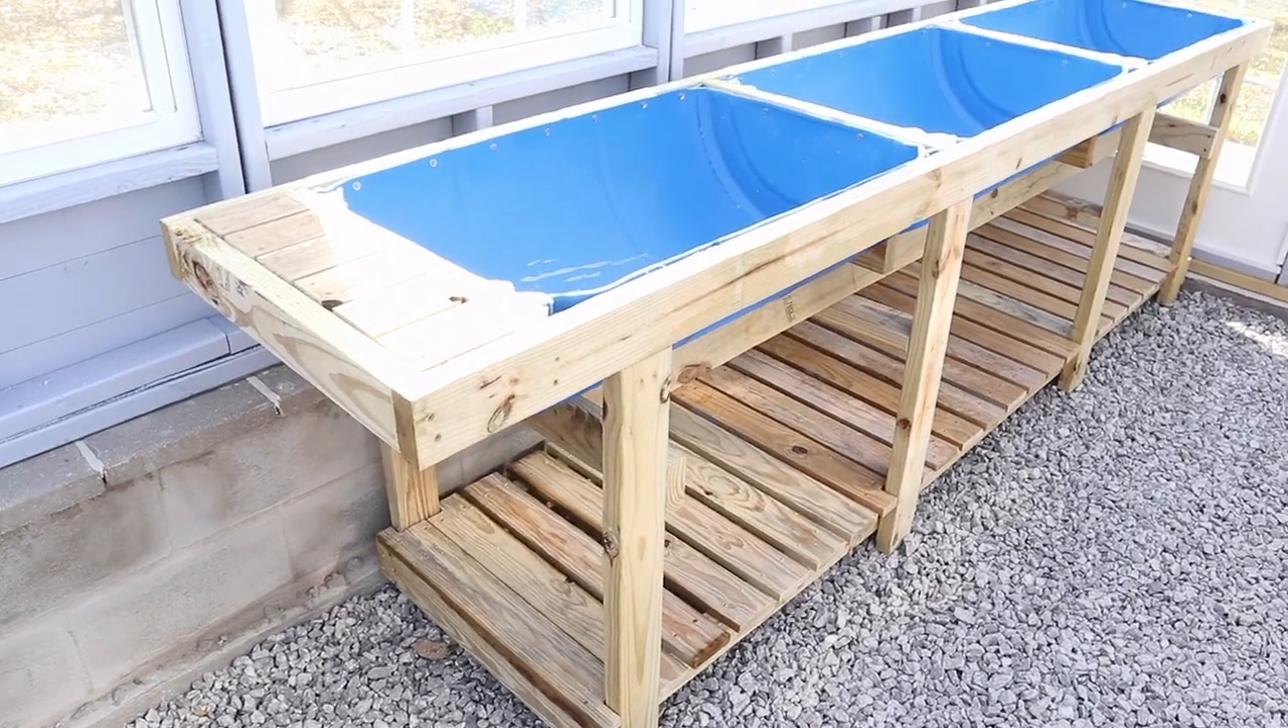With a little bit of stubborn persistence and a tractor I managed to get it in here by myself and I've got the tubs all screwed in nice and secure and they're nice and flush with the top.